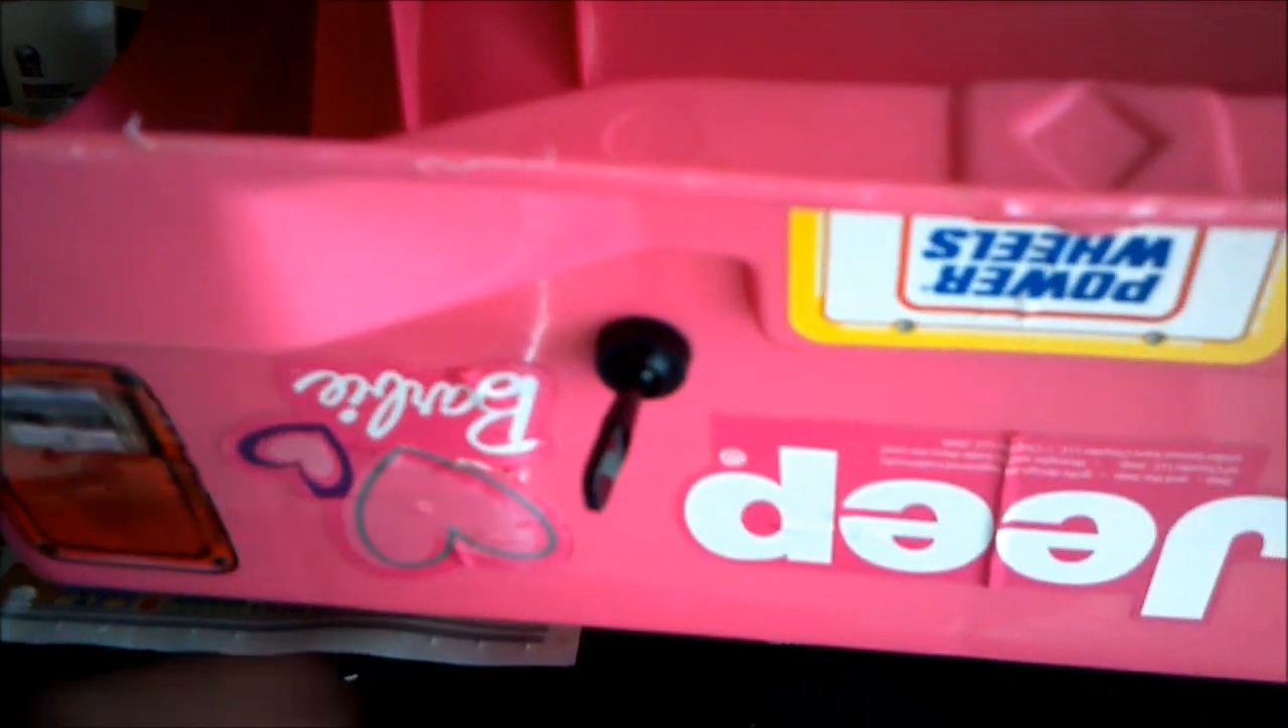So, now the switch is in place.